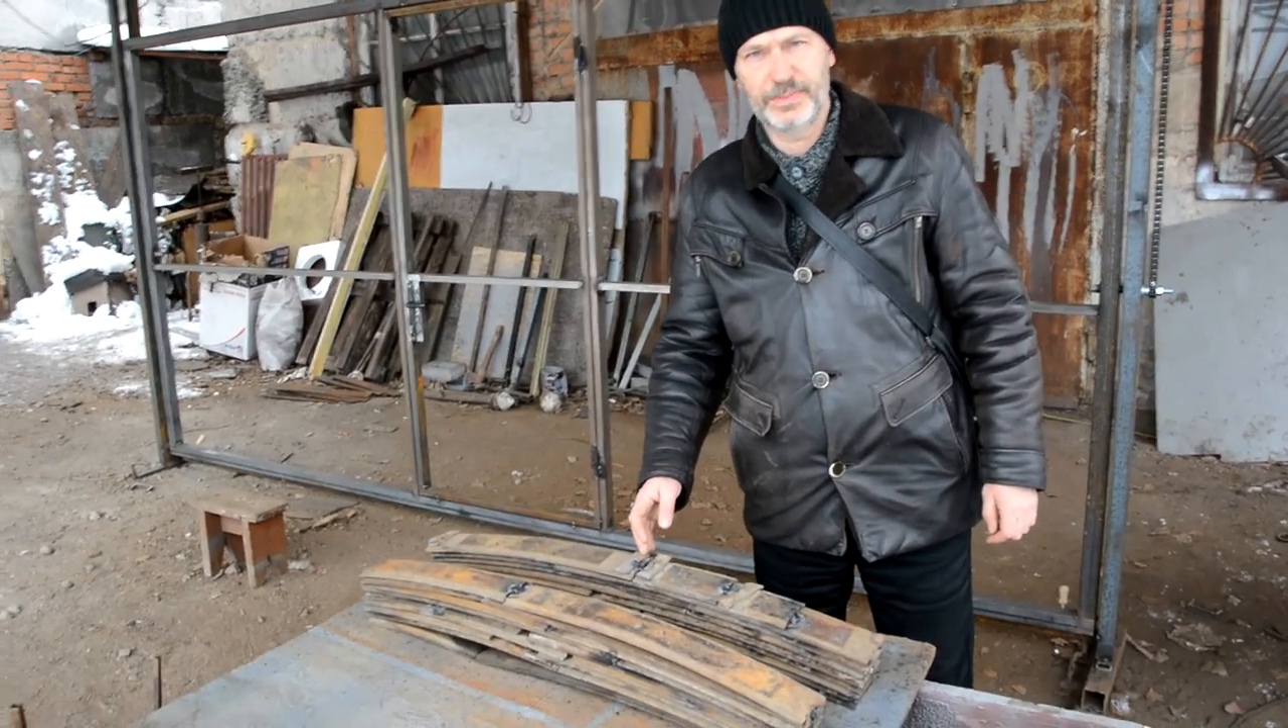Вот кстати уже сварены контргрузы просто еще не успели их прицепить.